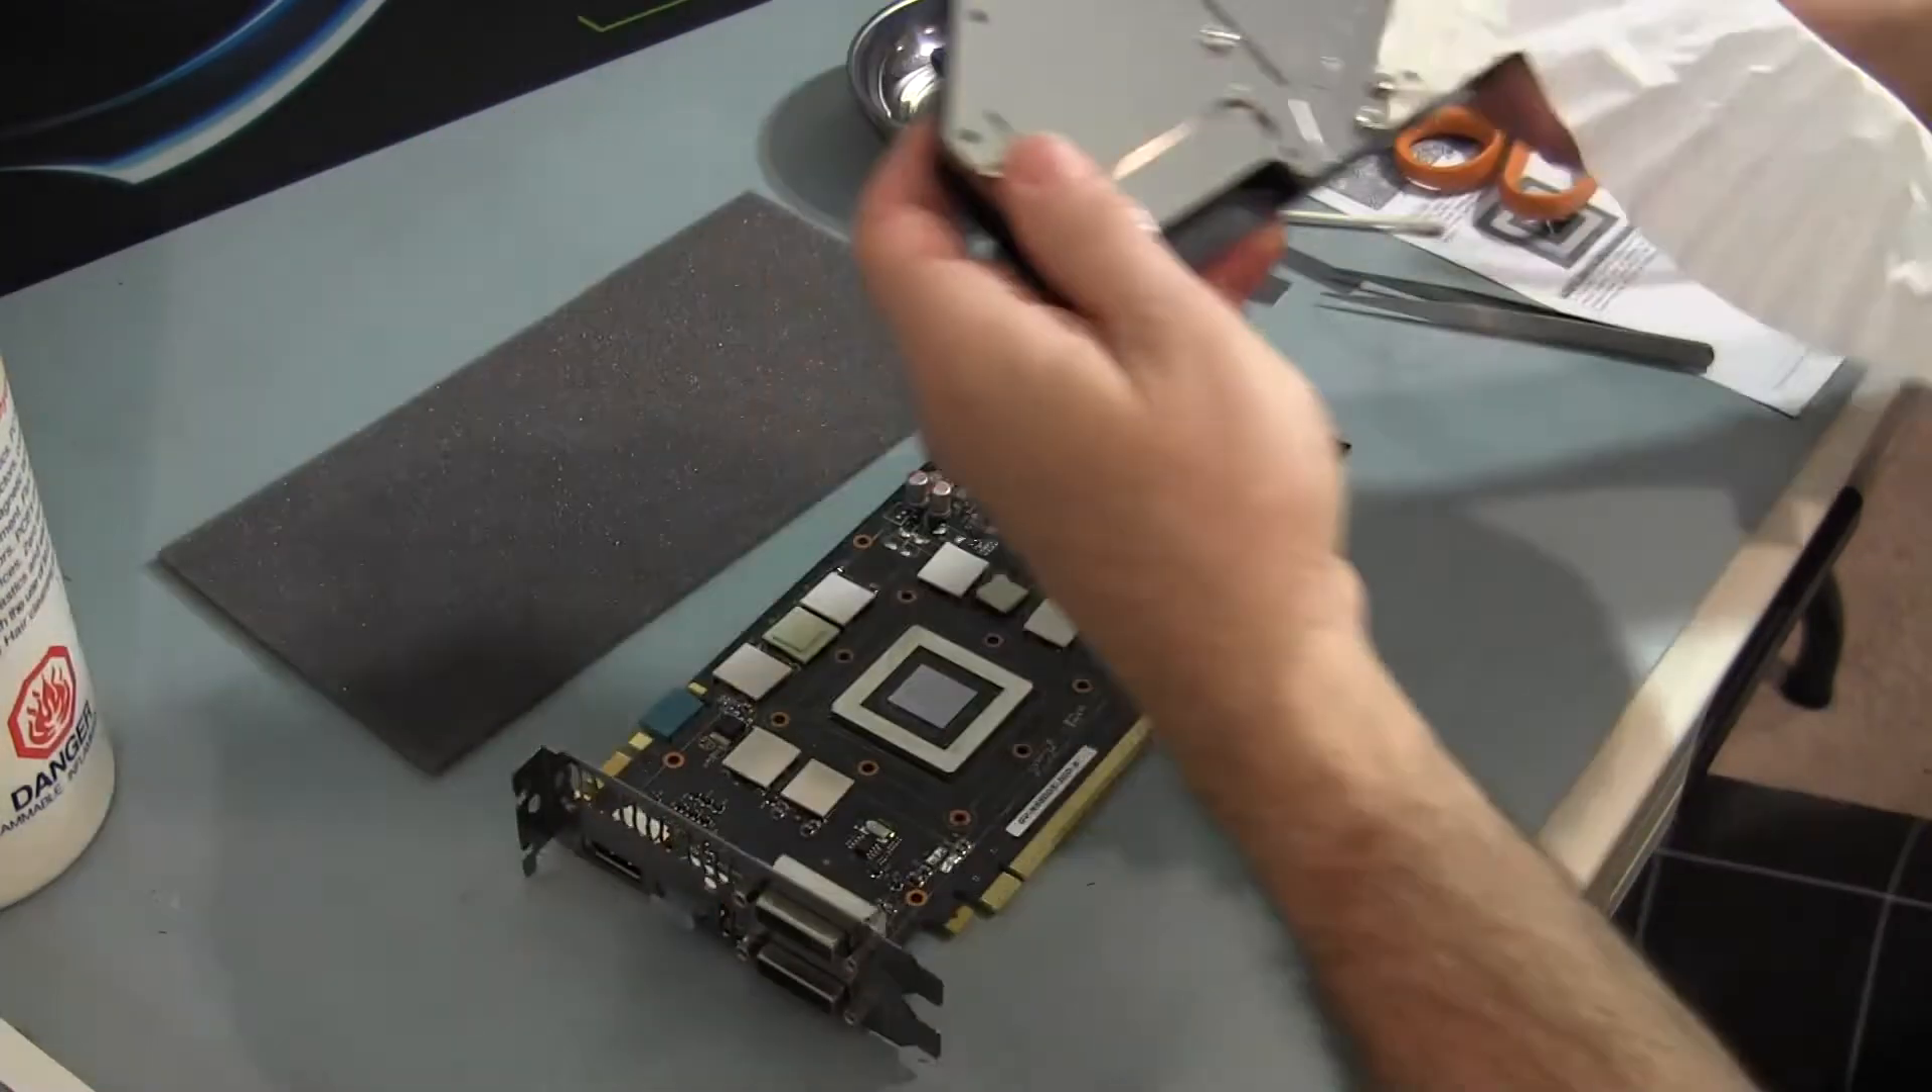I have all the pads applied.